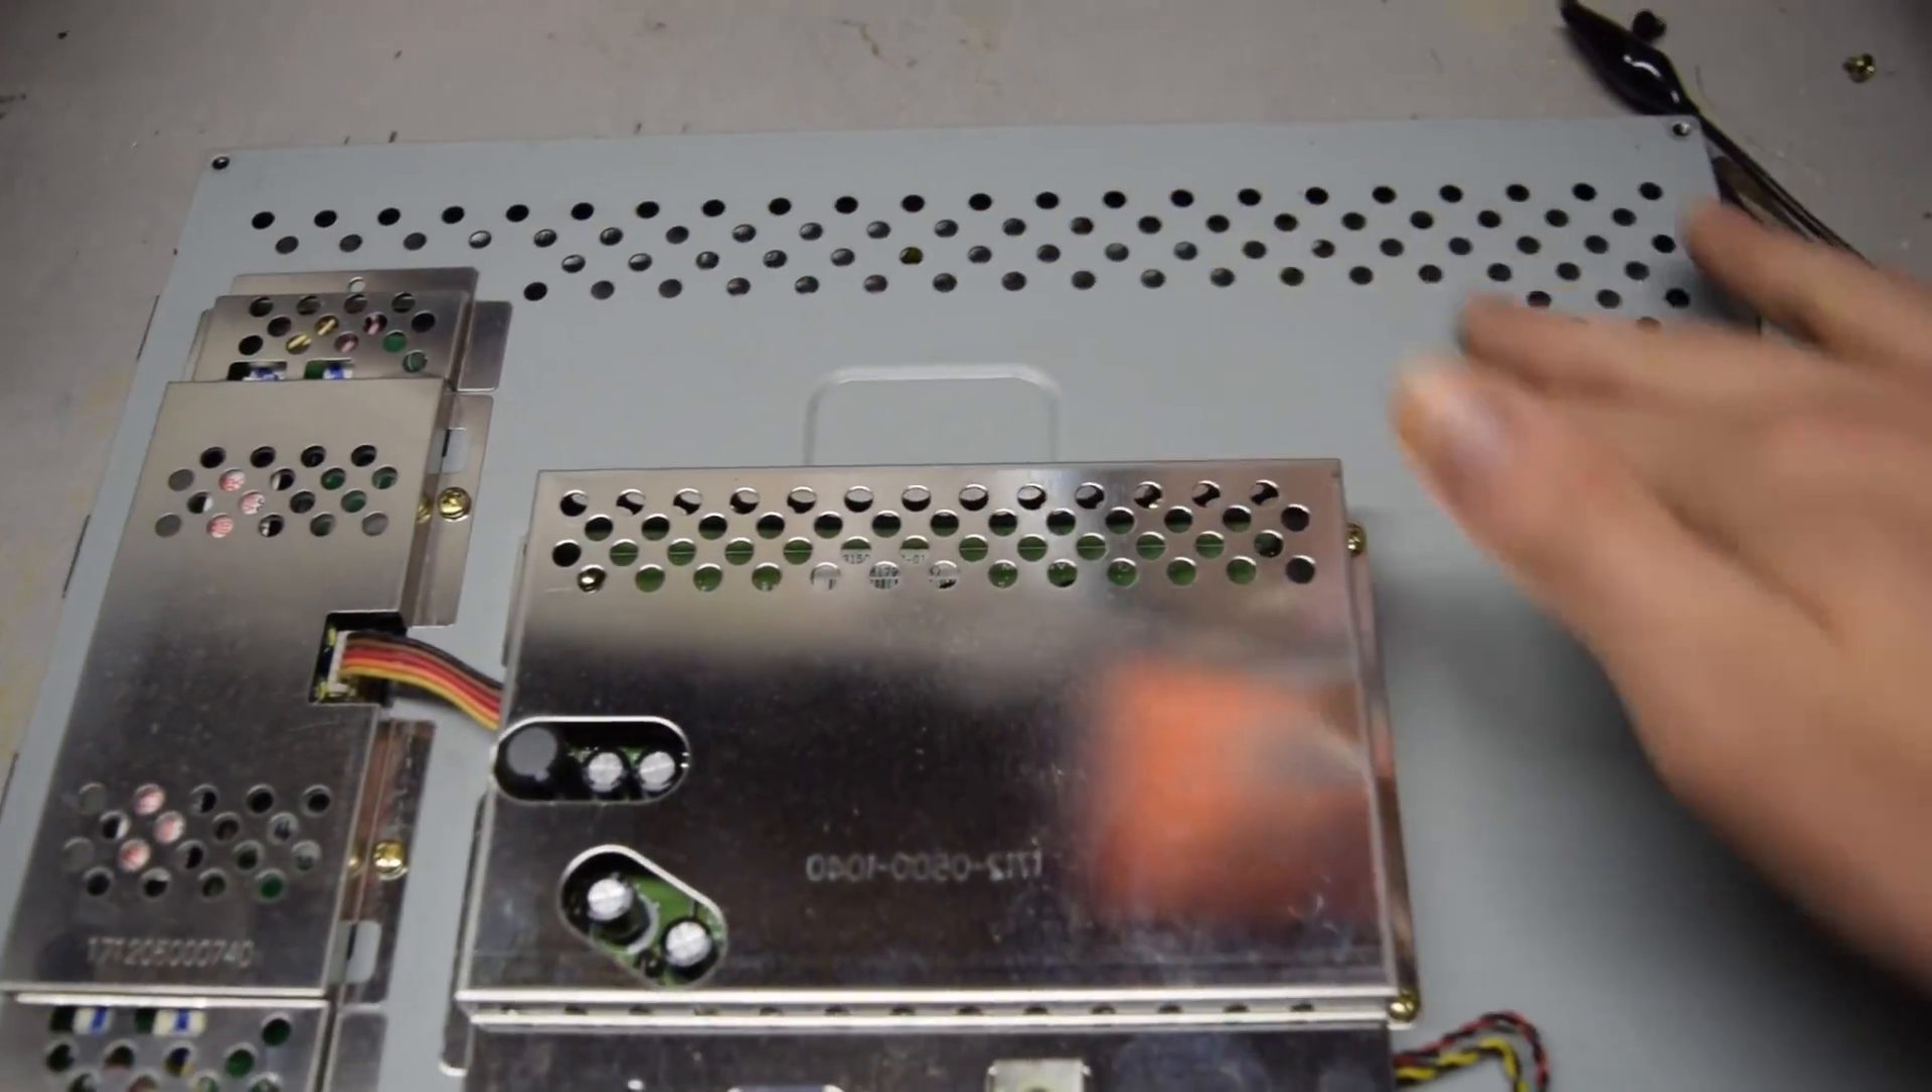I've removed the back cover from the monitor and both of these boxes contain no useful parts so they can be removed.